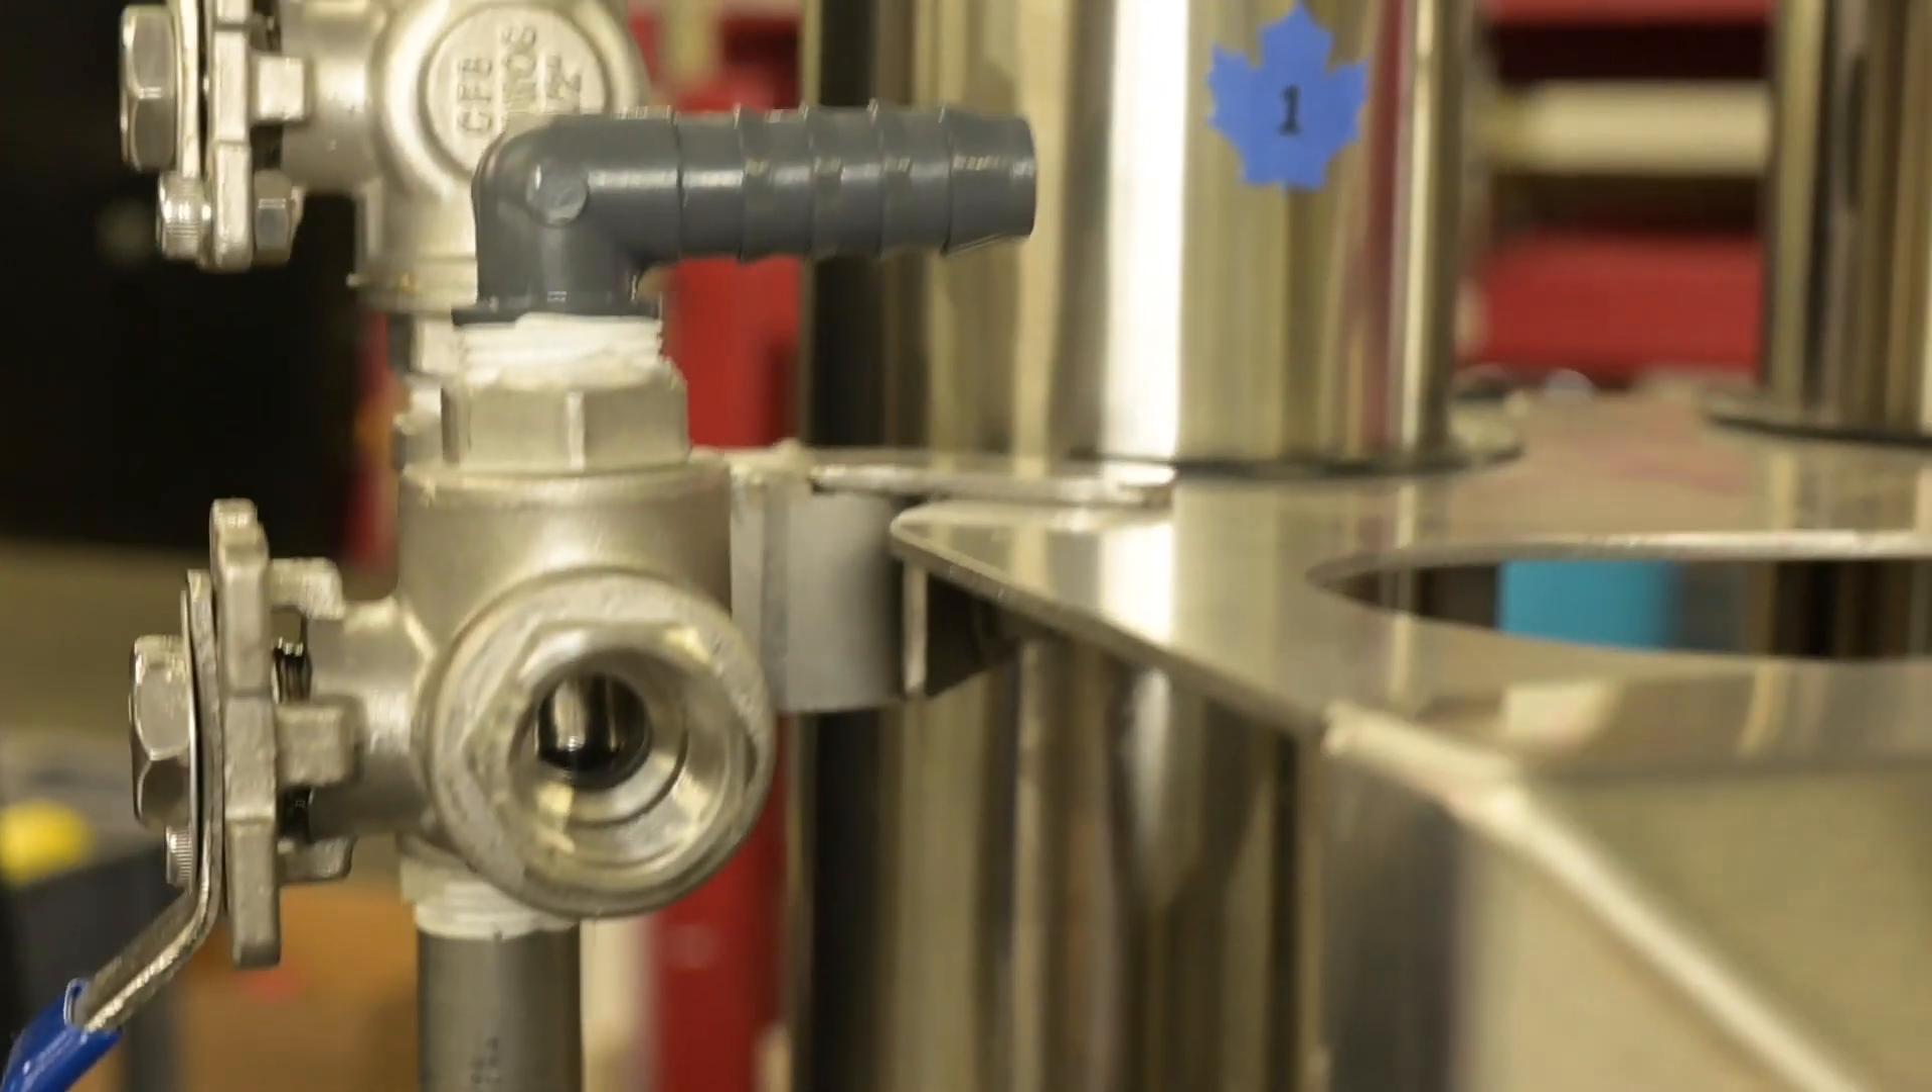Now we have our valve assembly attached to our machine.